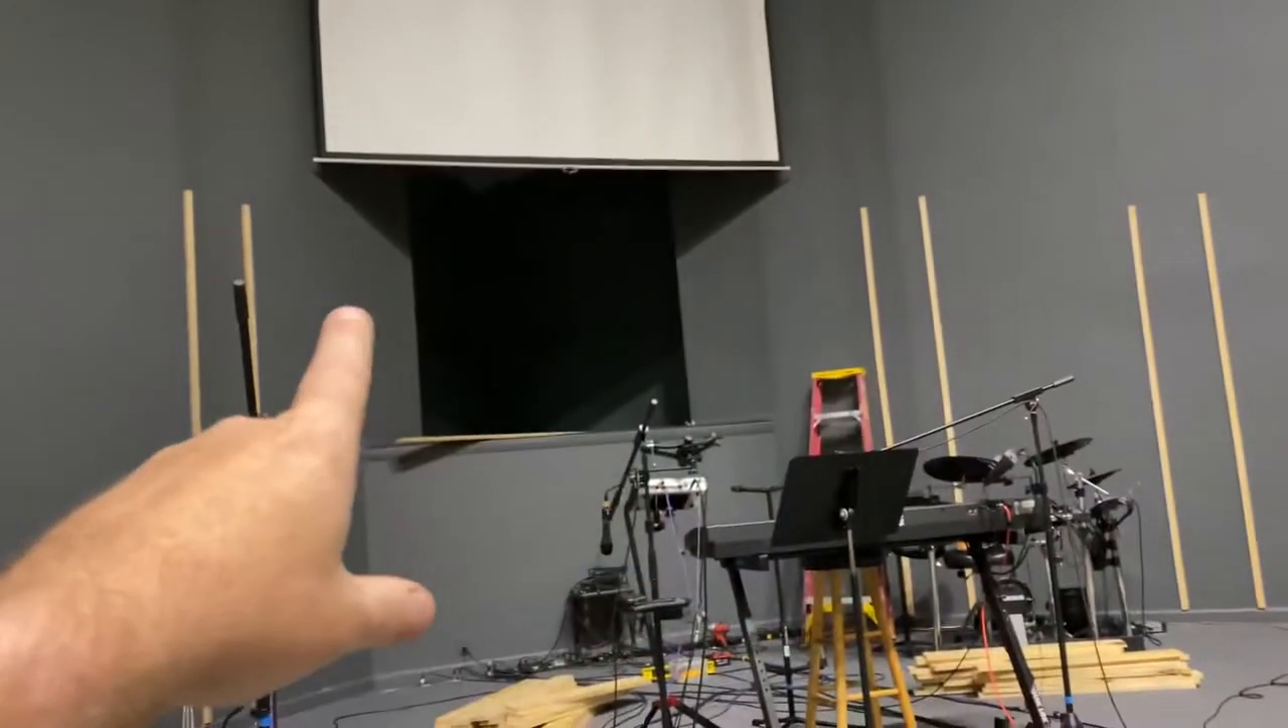All right so we've got our one by two strips put up and those are kind of like serving as our studs.